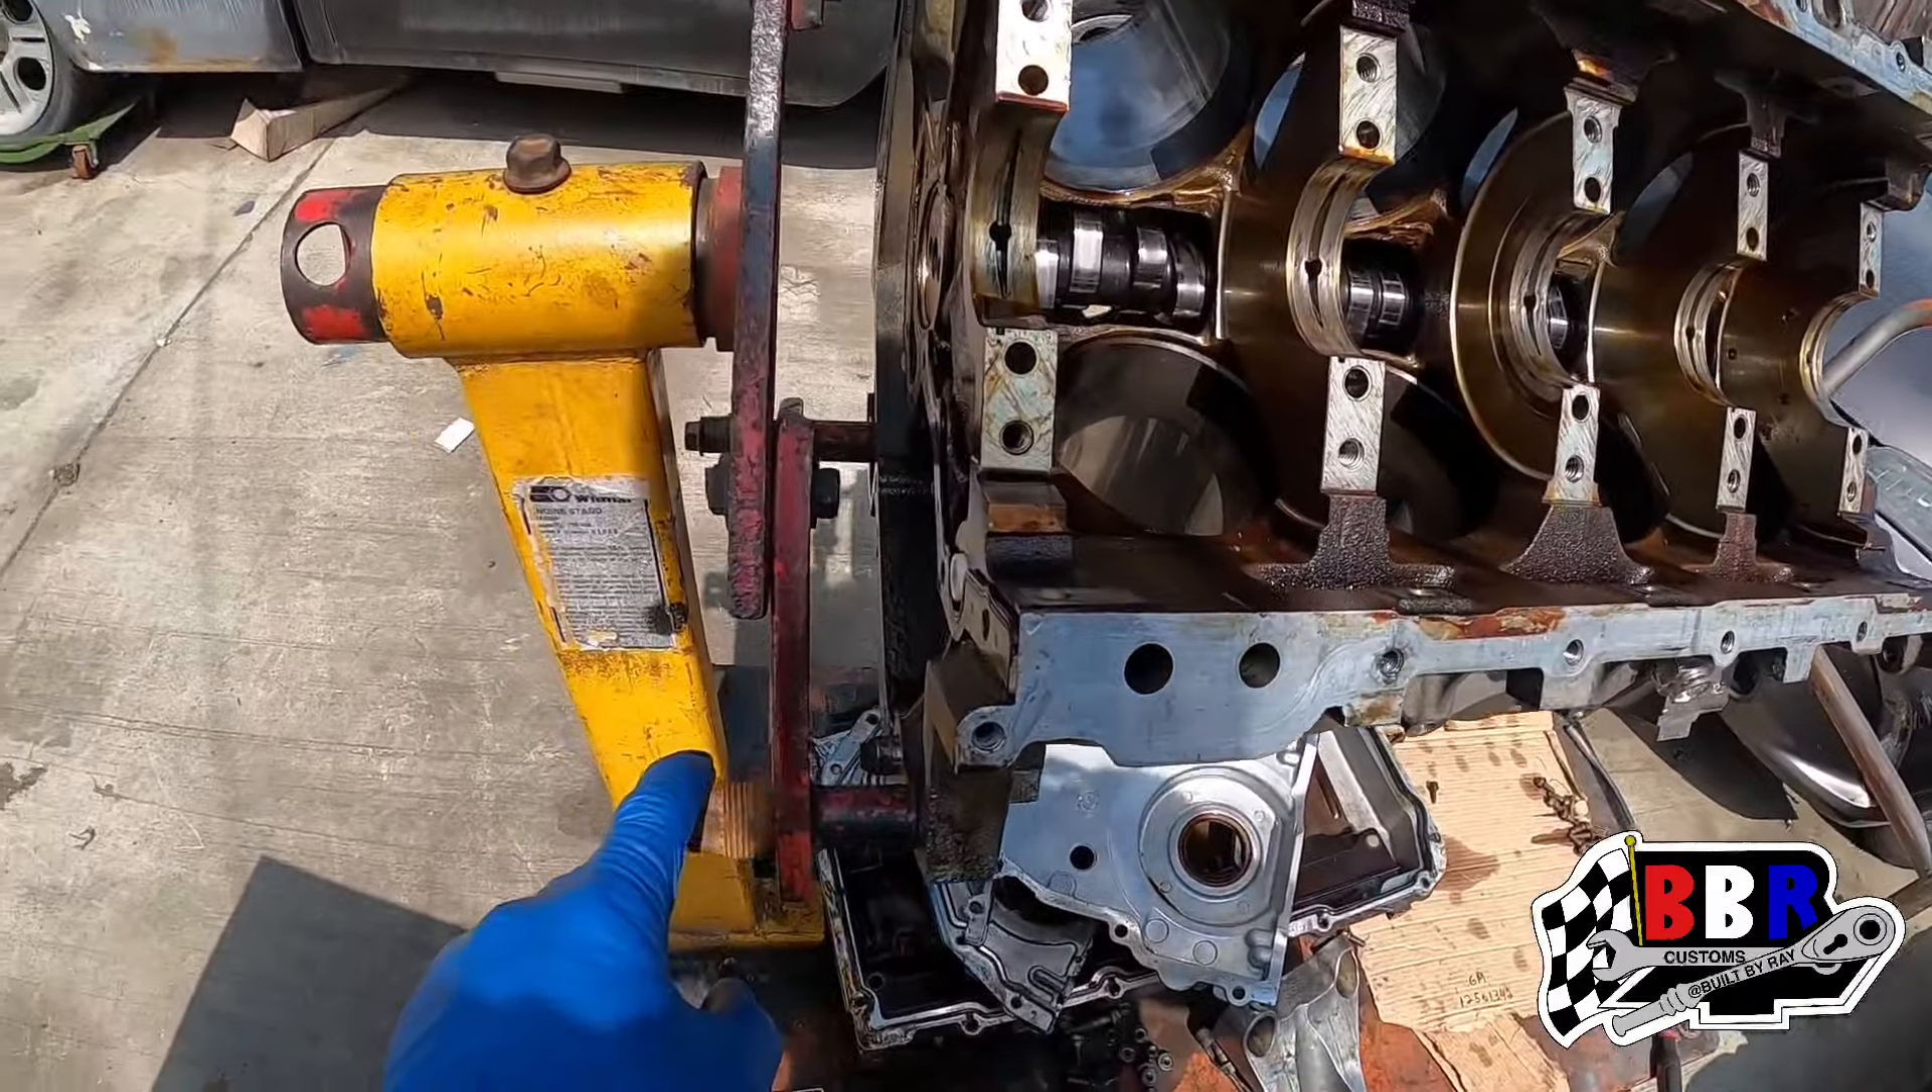As you can see we got this thing all bust down there's nothing inside besides the camshaft that's the only thing left.